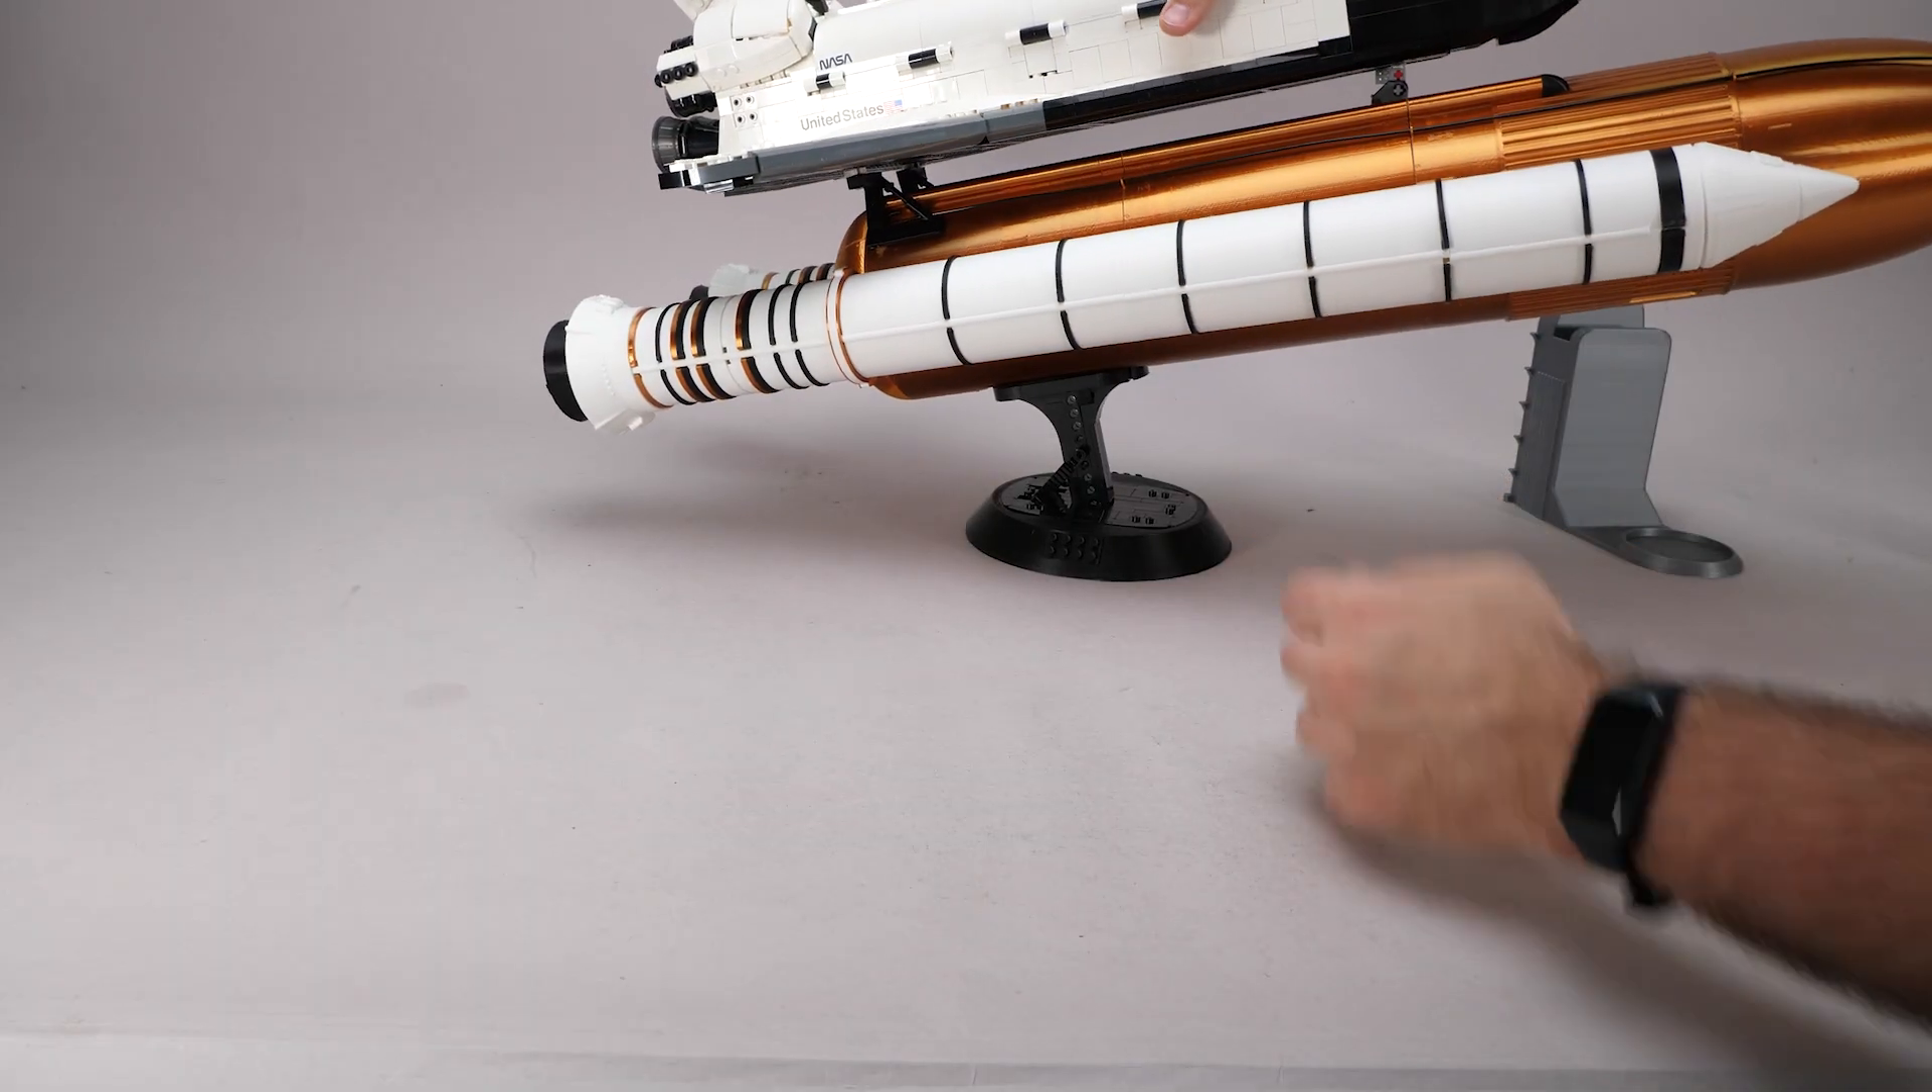It's certainly not the easiest task, but I managed to put the whole thing on the stand, and here is the end result.